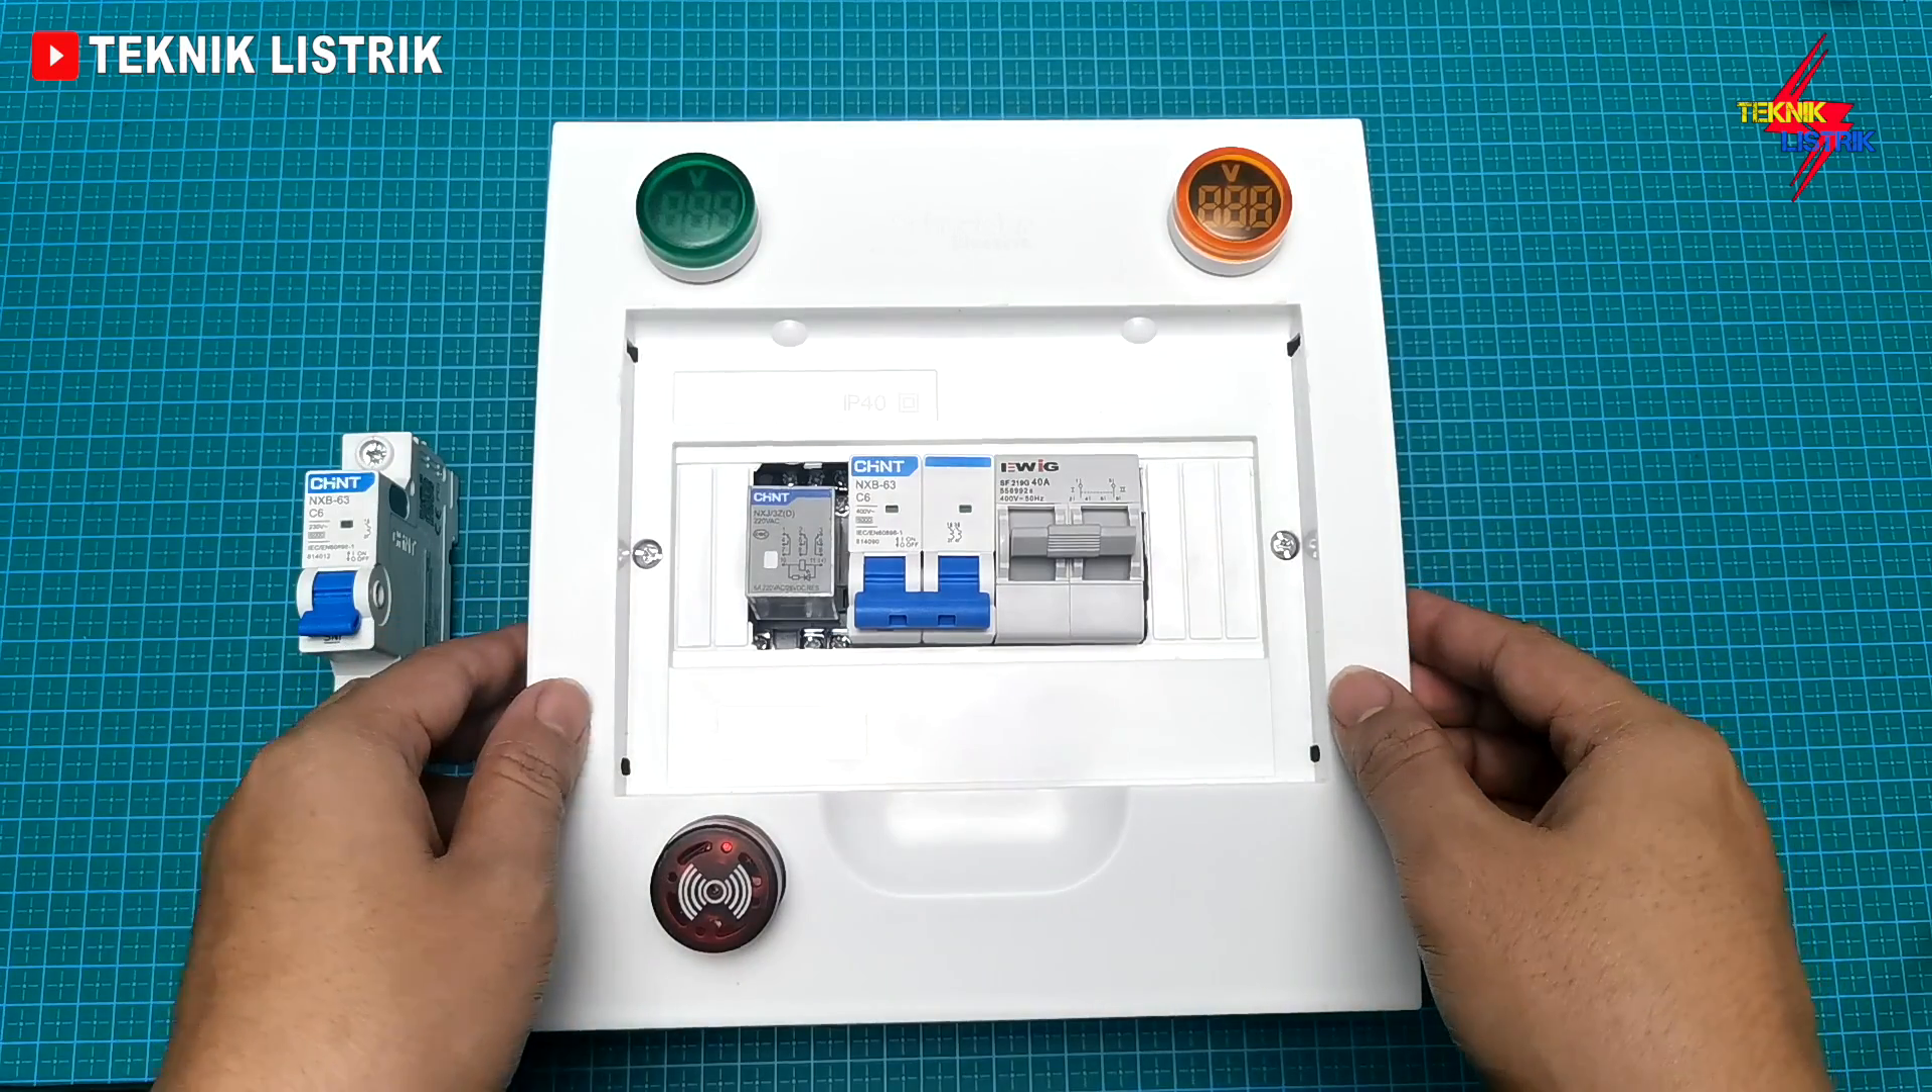Oke teman-teman, untuk voltmeter dan buzzer-nya sudah saya pasang ya.